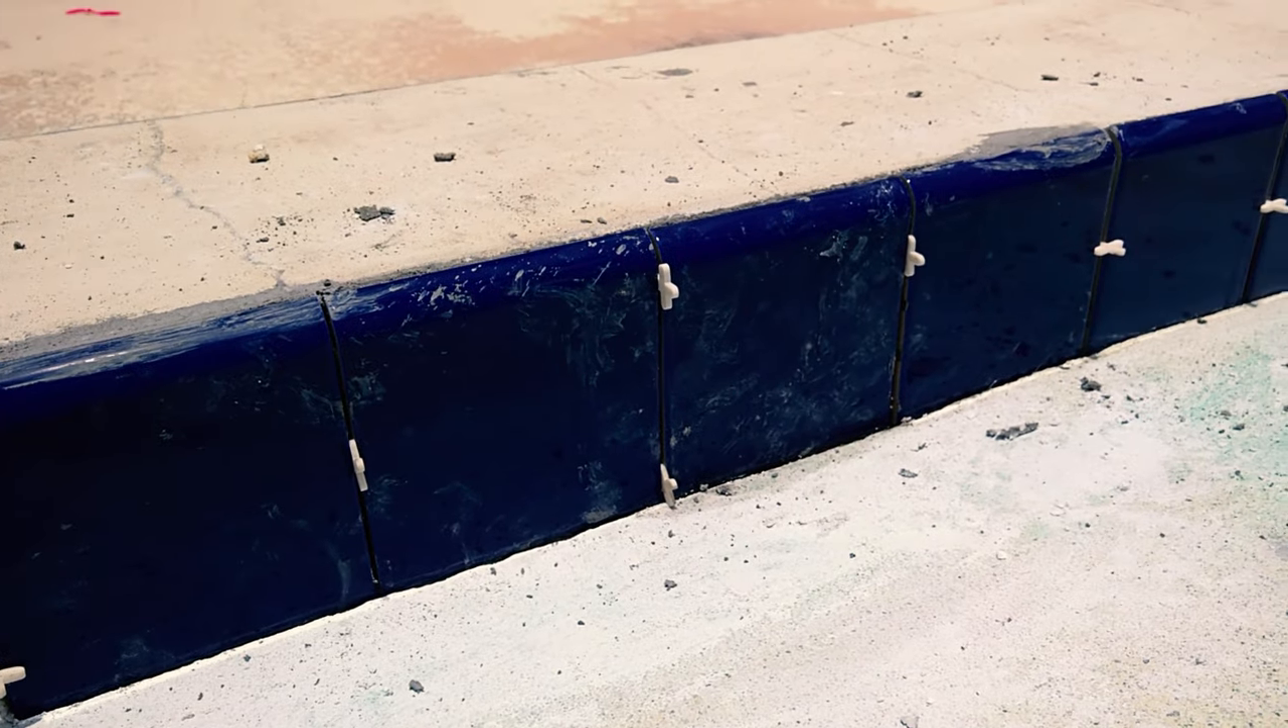You can see how the spacers help it keep that space right between the tile.